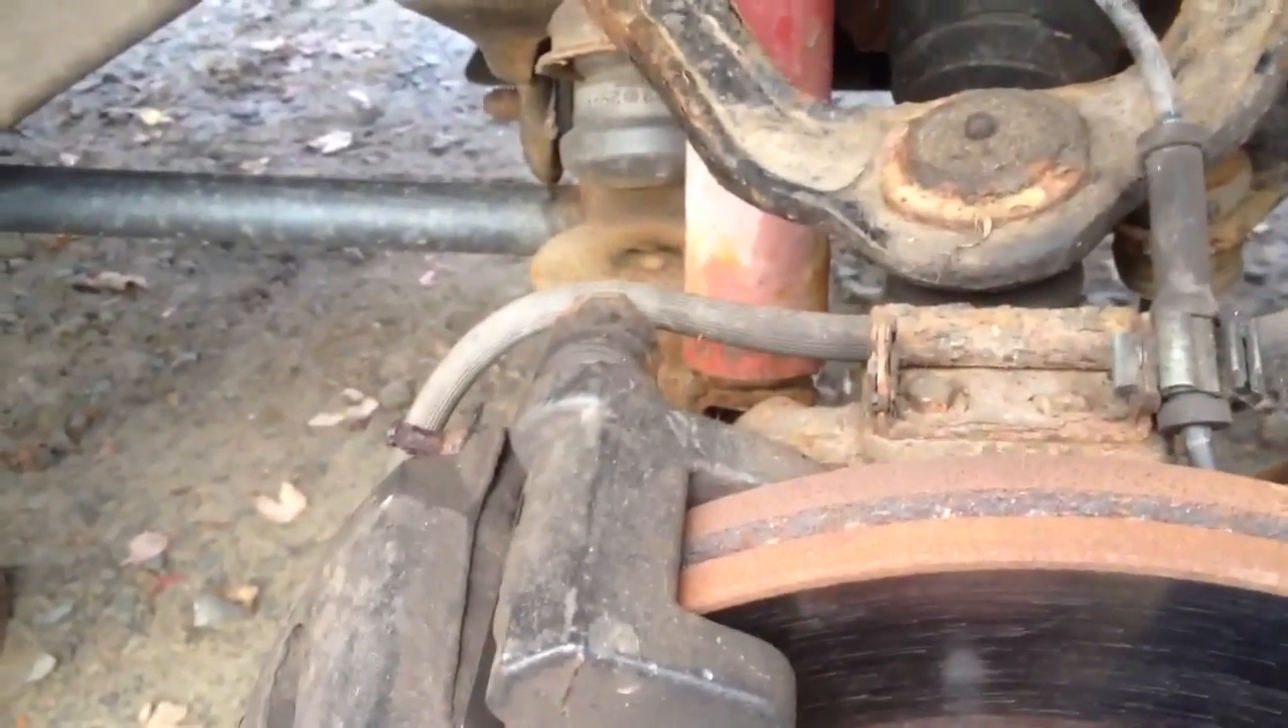But, uh, we got the front wheel off here.